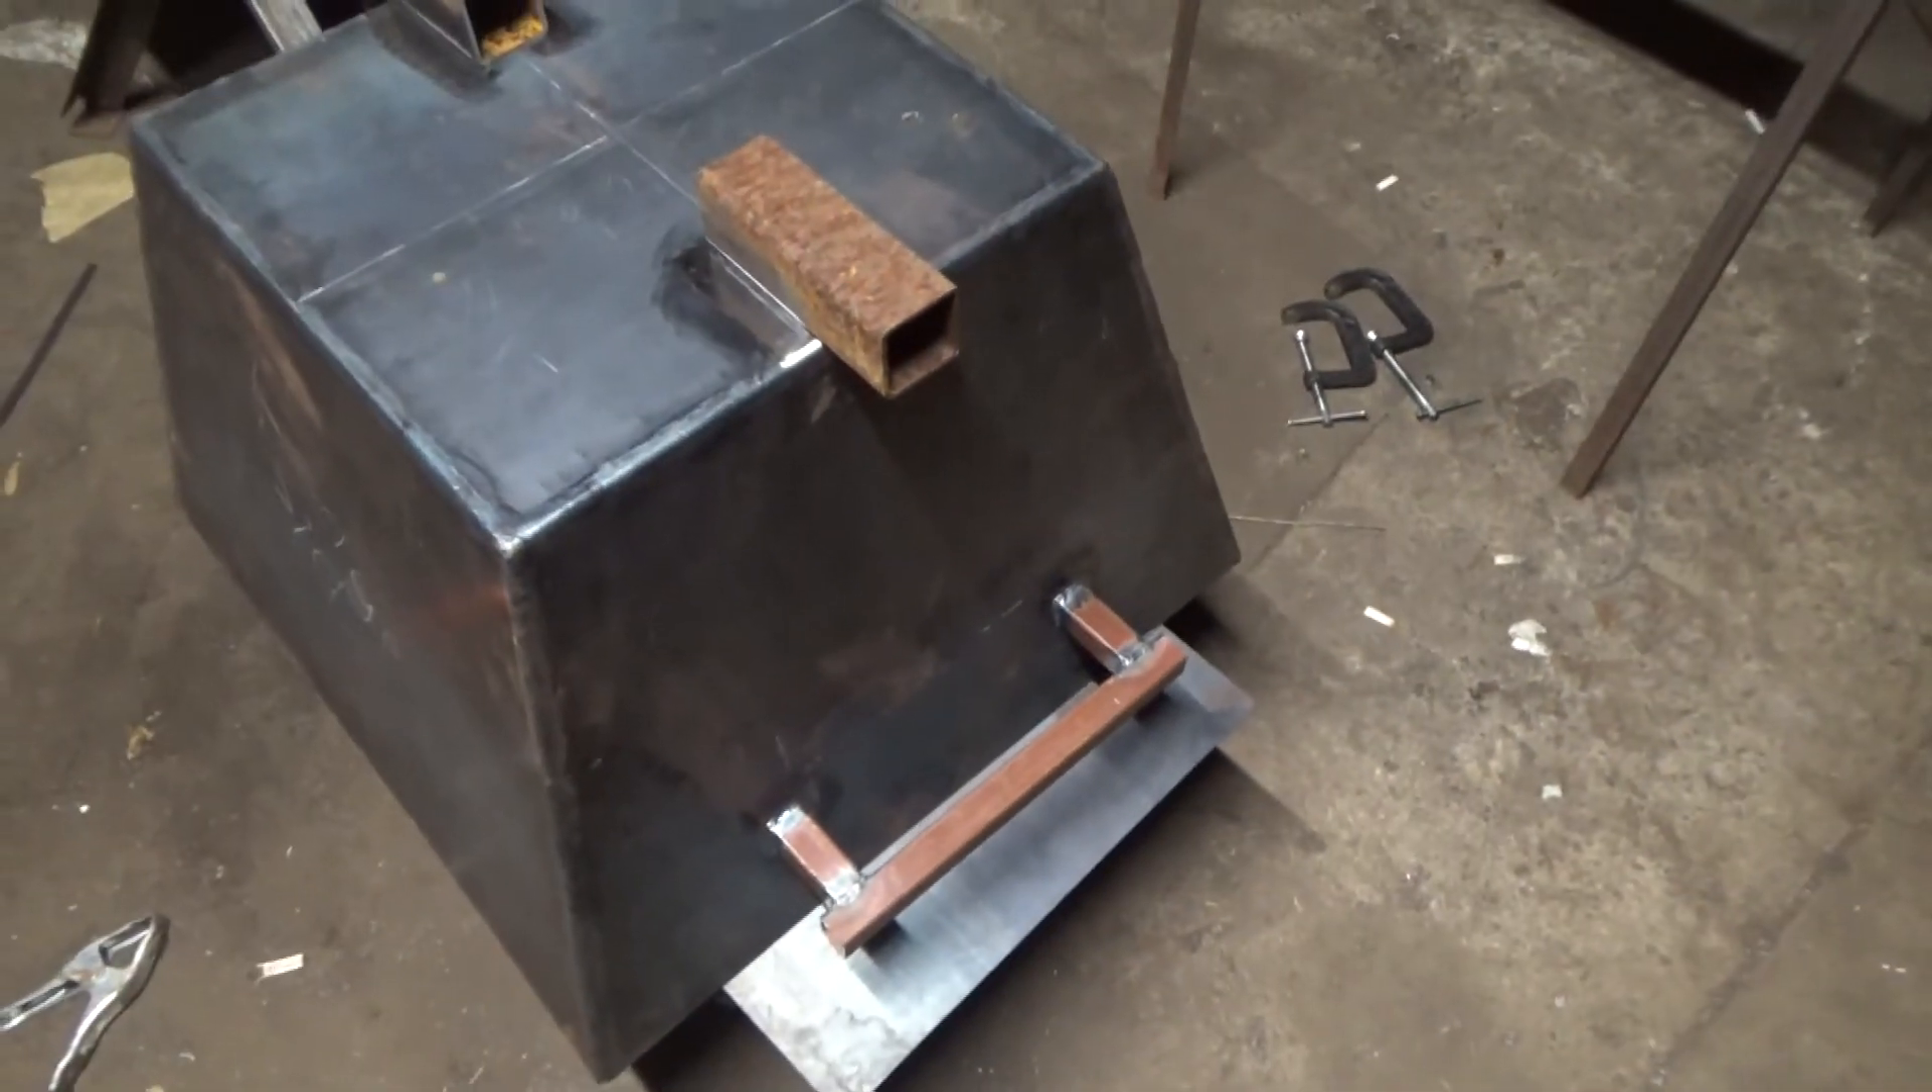Alright, I've got my handles welded on. kind of an ugly job.